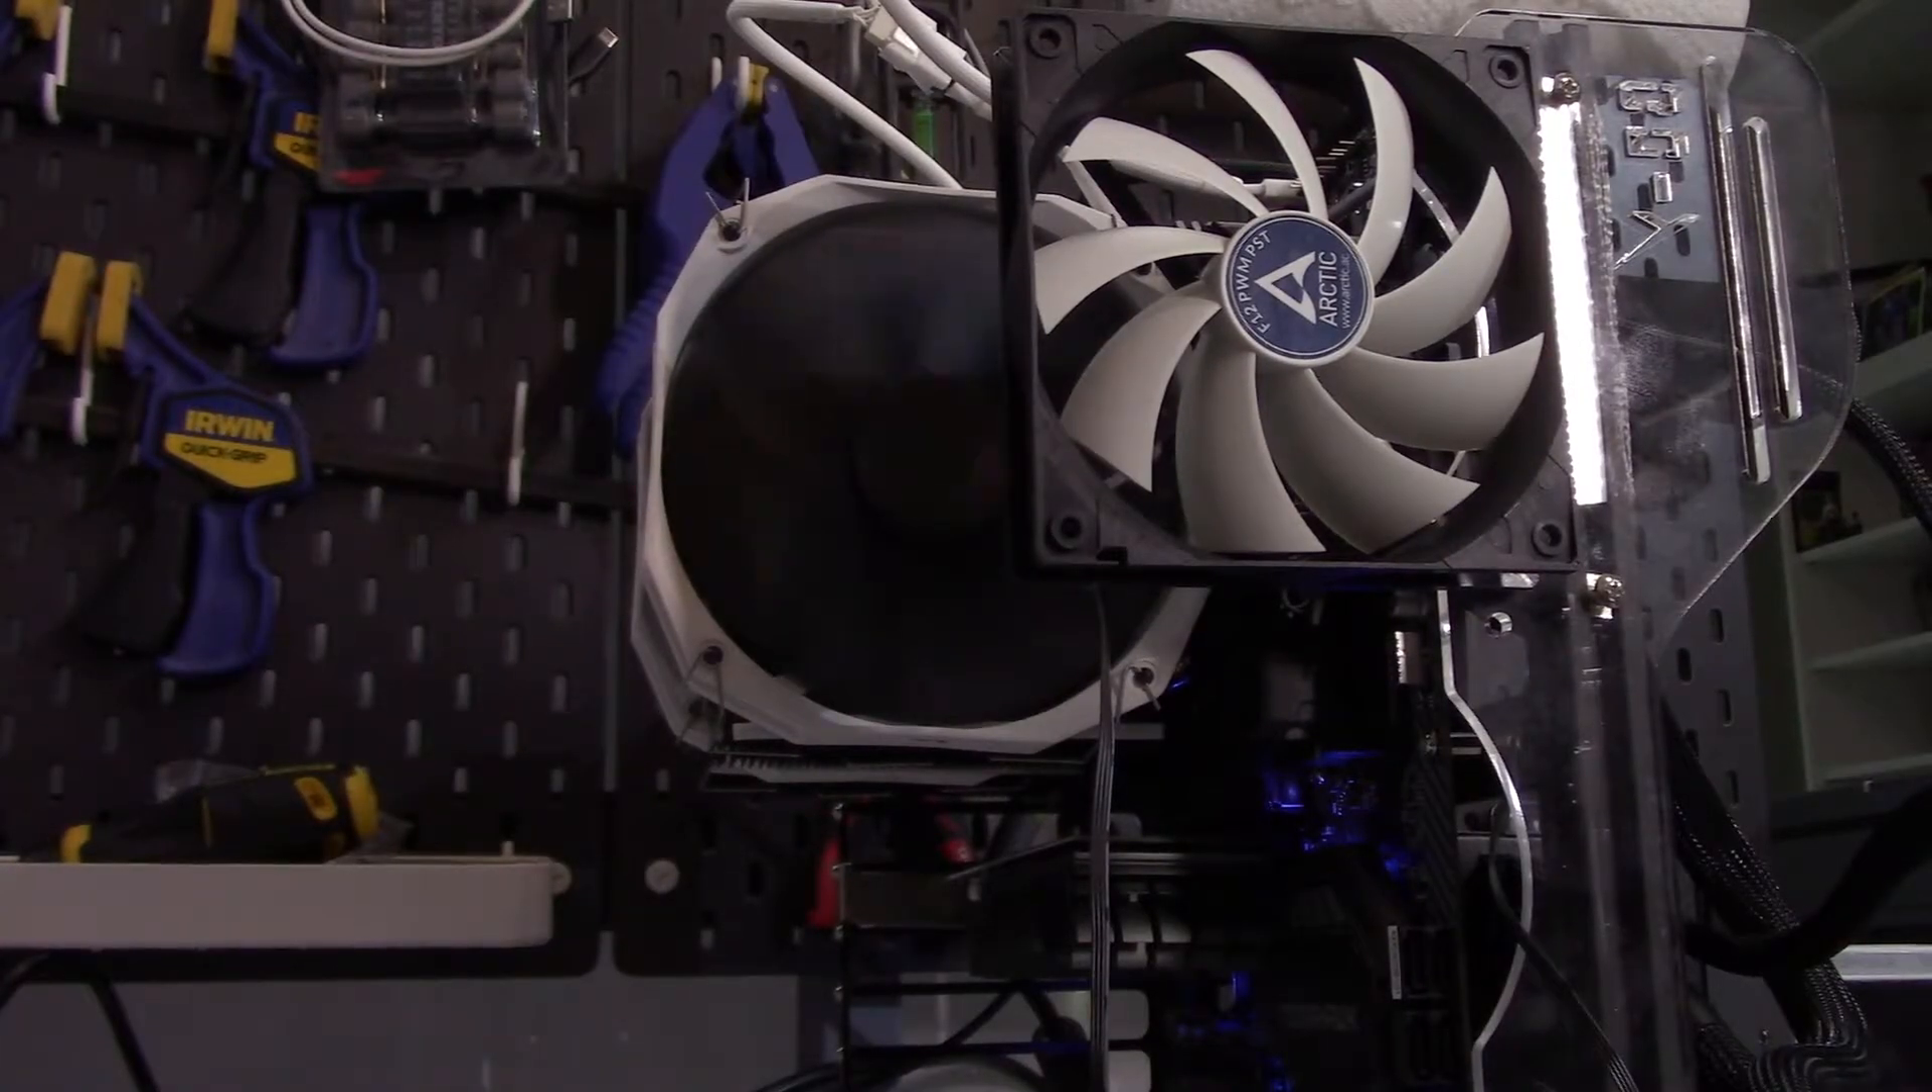Okay now I have the cooler mounted to my test bench and I have already ran all my tests.